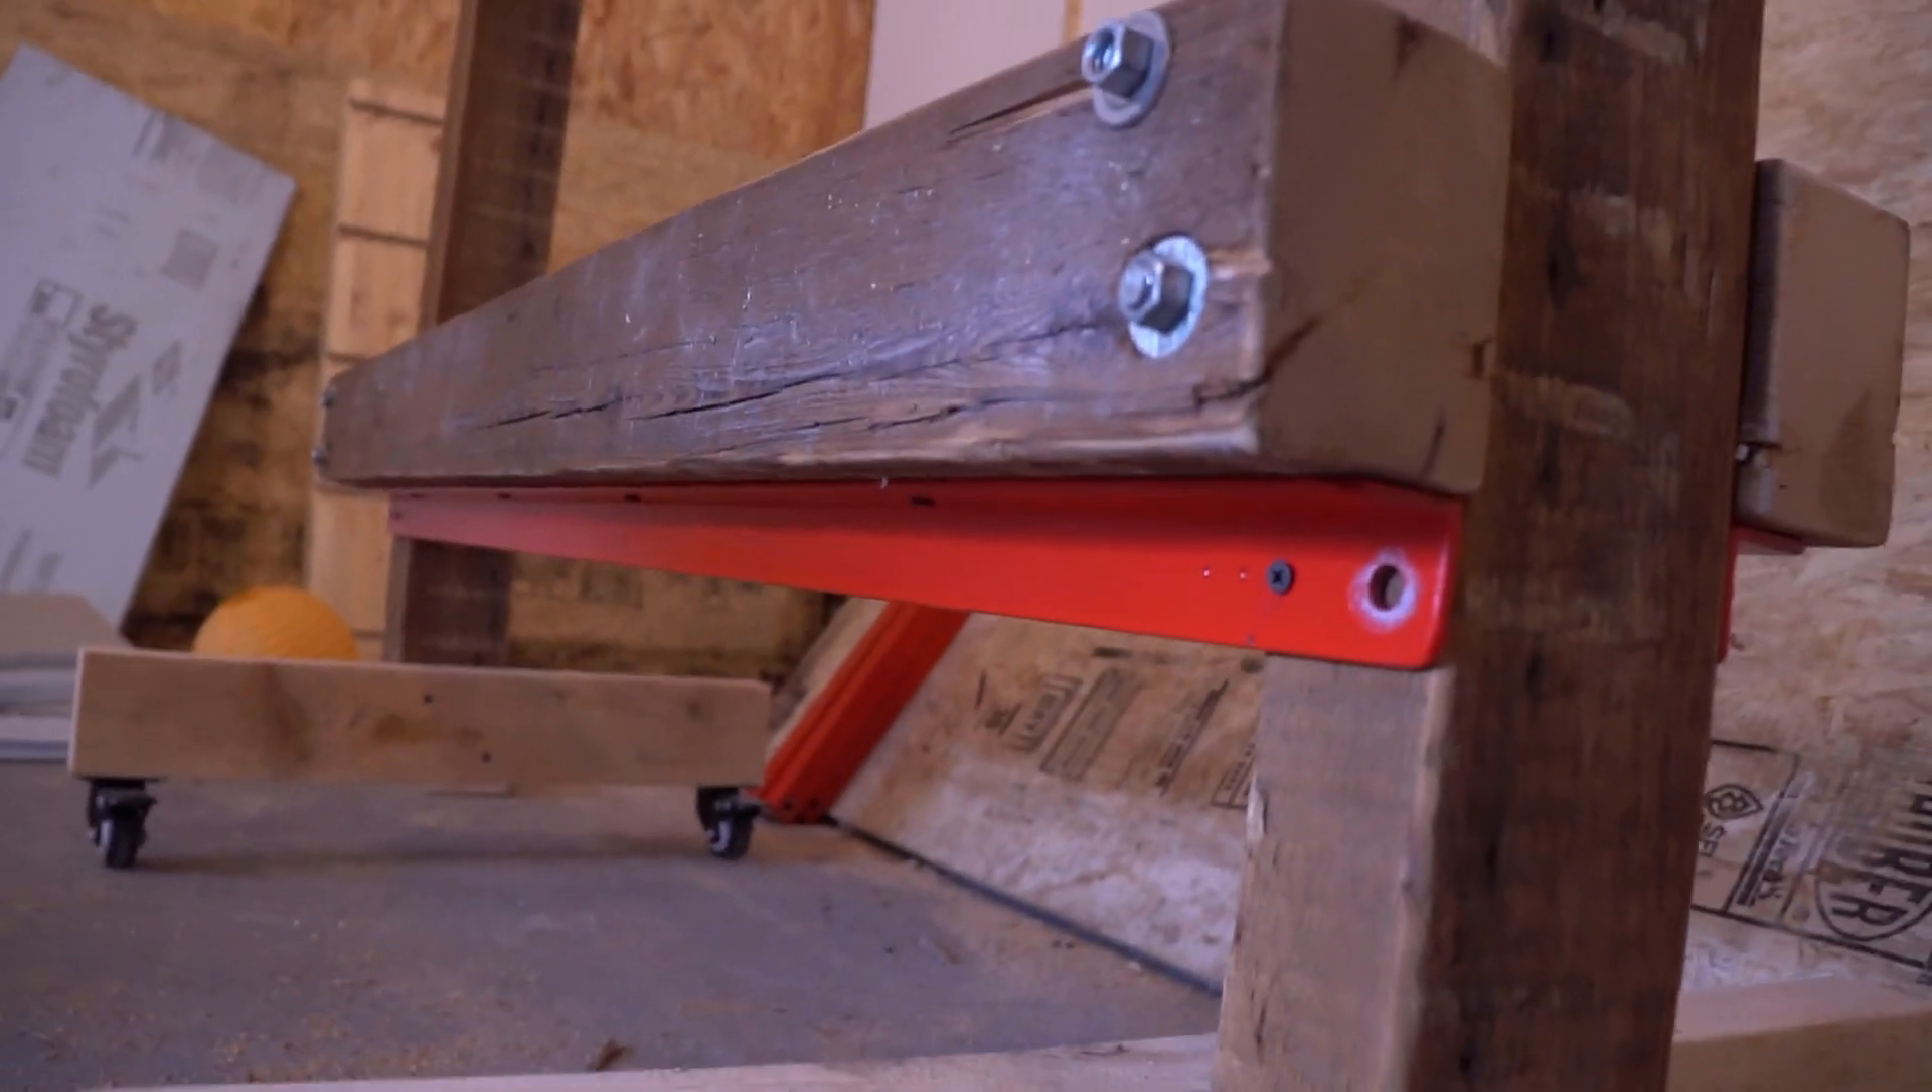With the steel in place I'm ready to call the frame done.